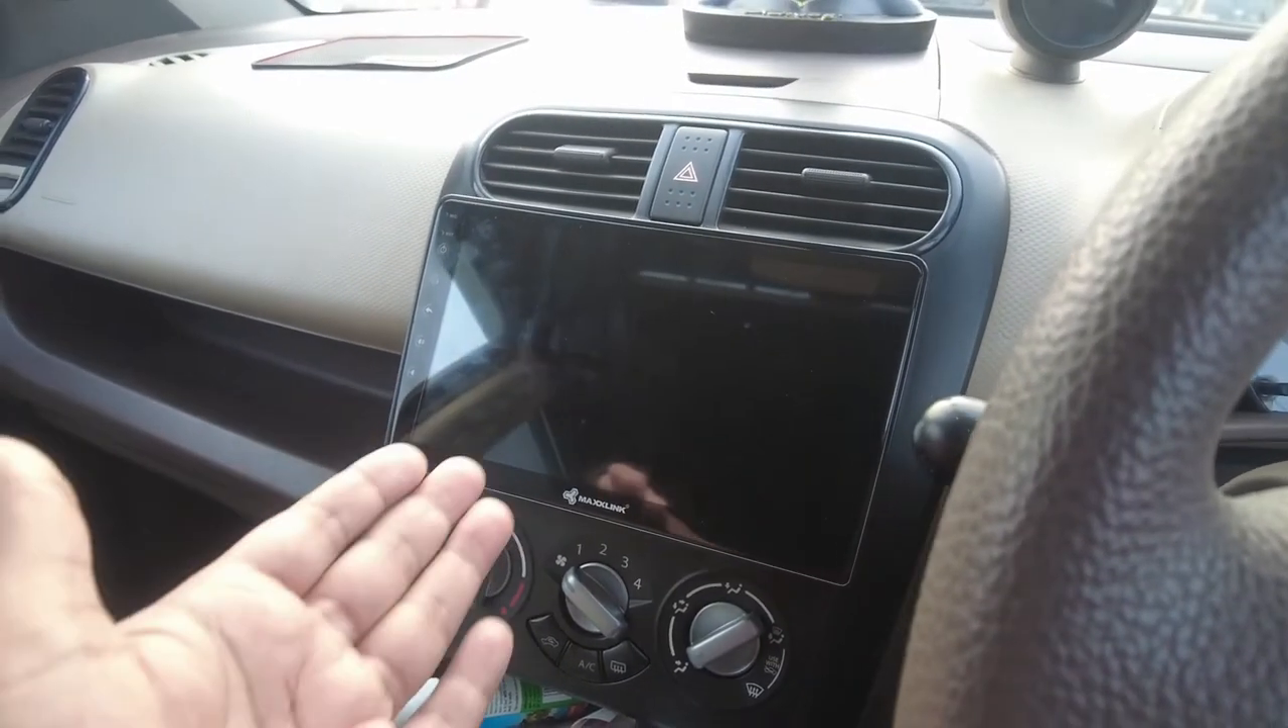फाइनली जो हमारा एंड्रोइड लगना था वो इस्टॉल हो चुका है।